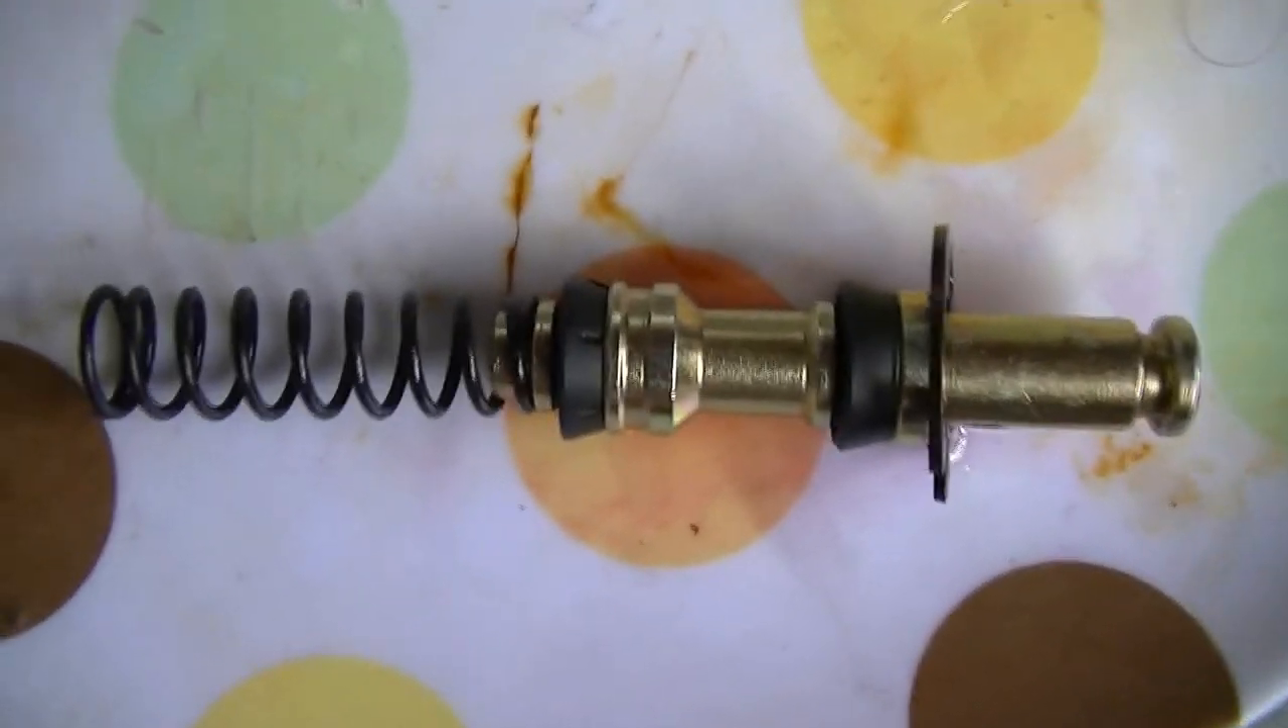Eu consegui montar aqui, né? O cilindro novo.